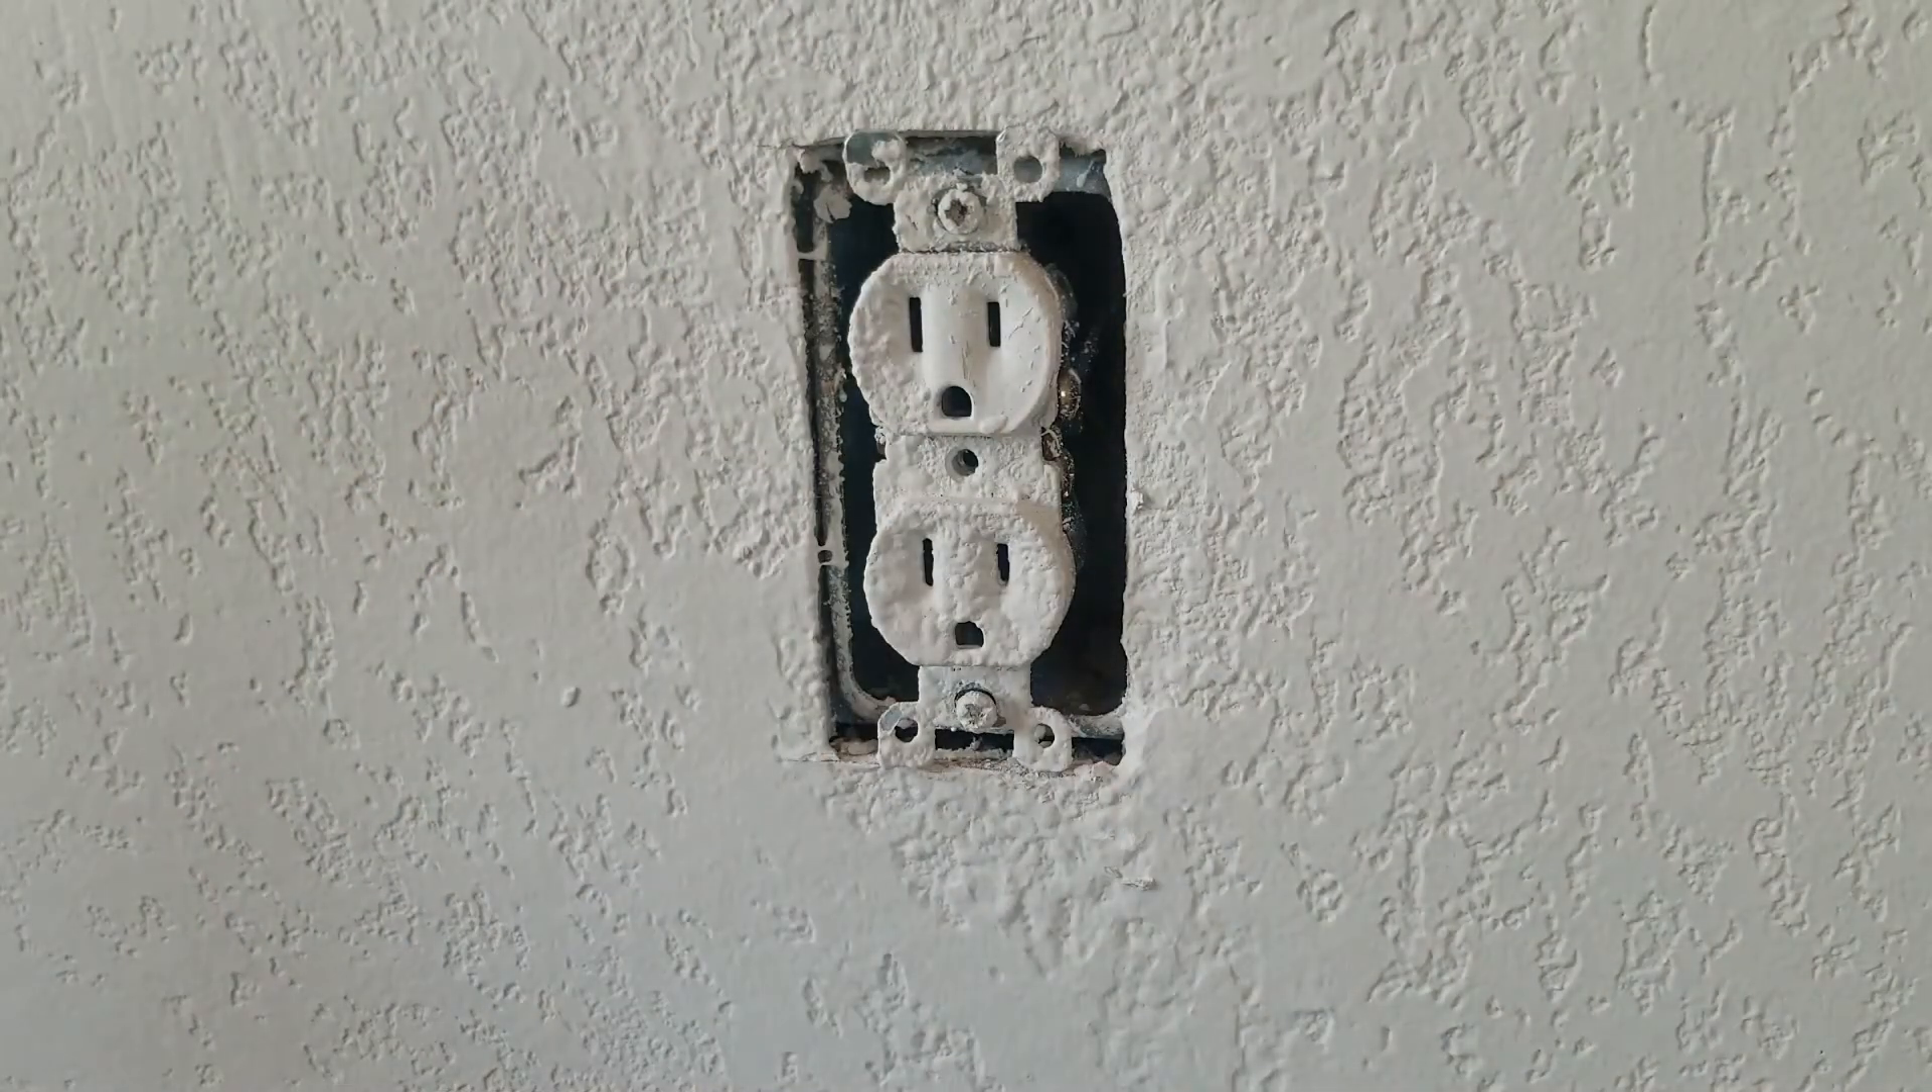Look how these ears are barely making any kind of contact with the drywall.